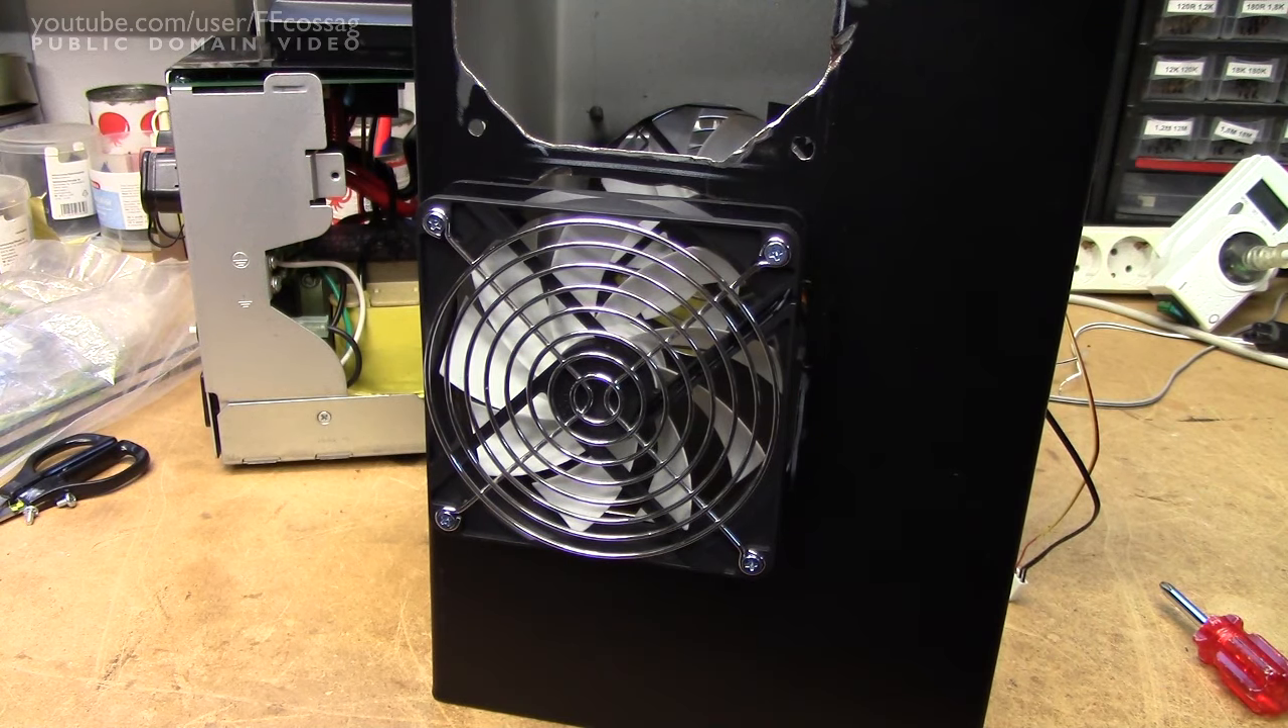I've now got fans mounted on the case. I've left this hole just entirely unpopulated.